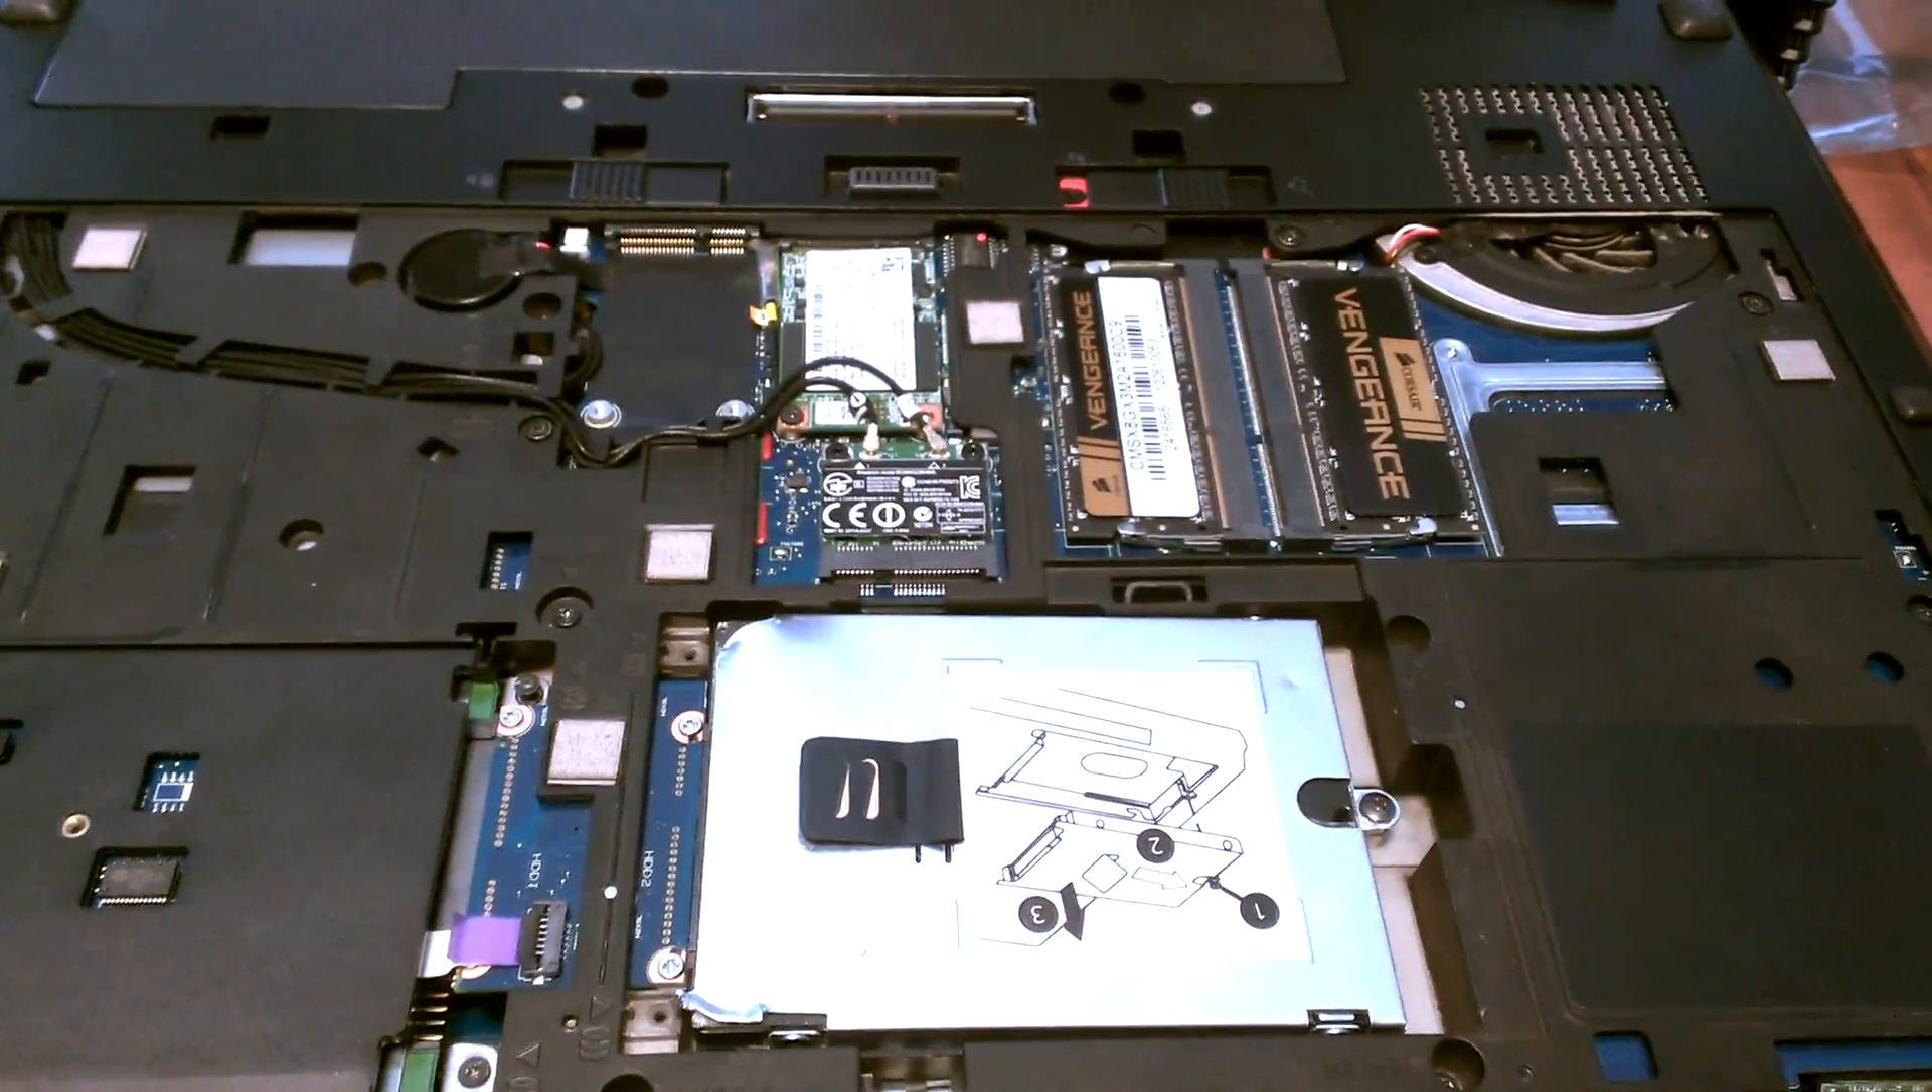So I've, uh, taken the back cover of my laptop off.